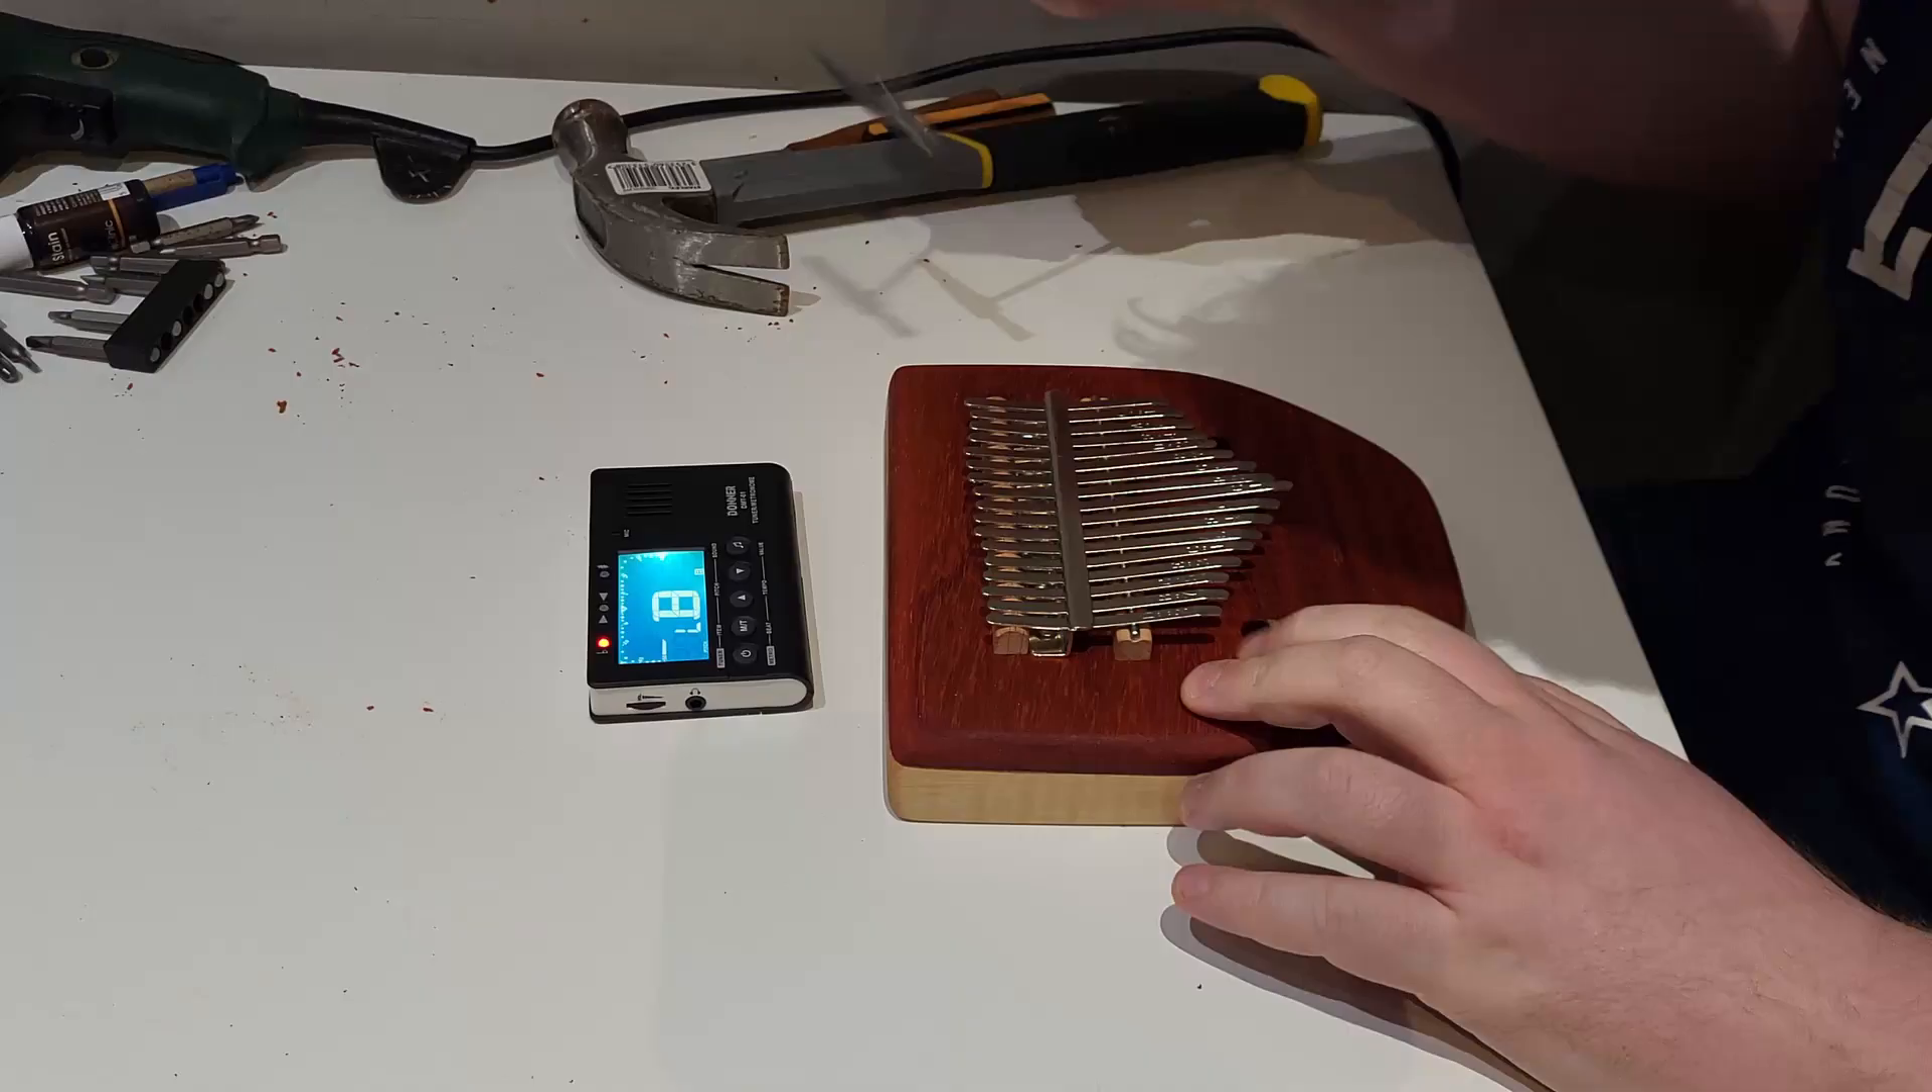After a bit of effort, all tines were attached.